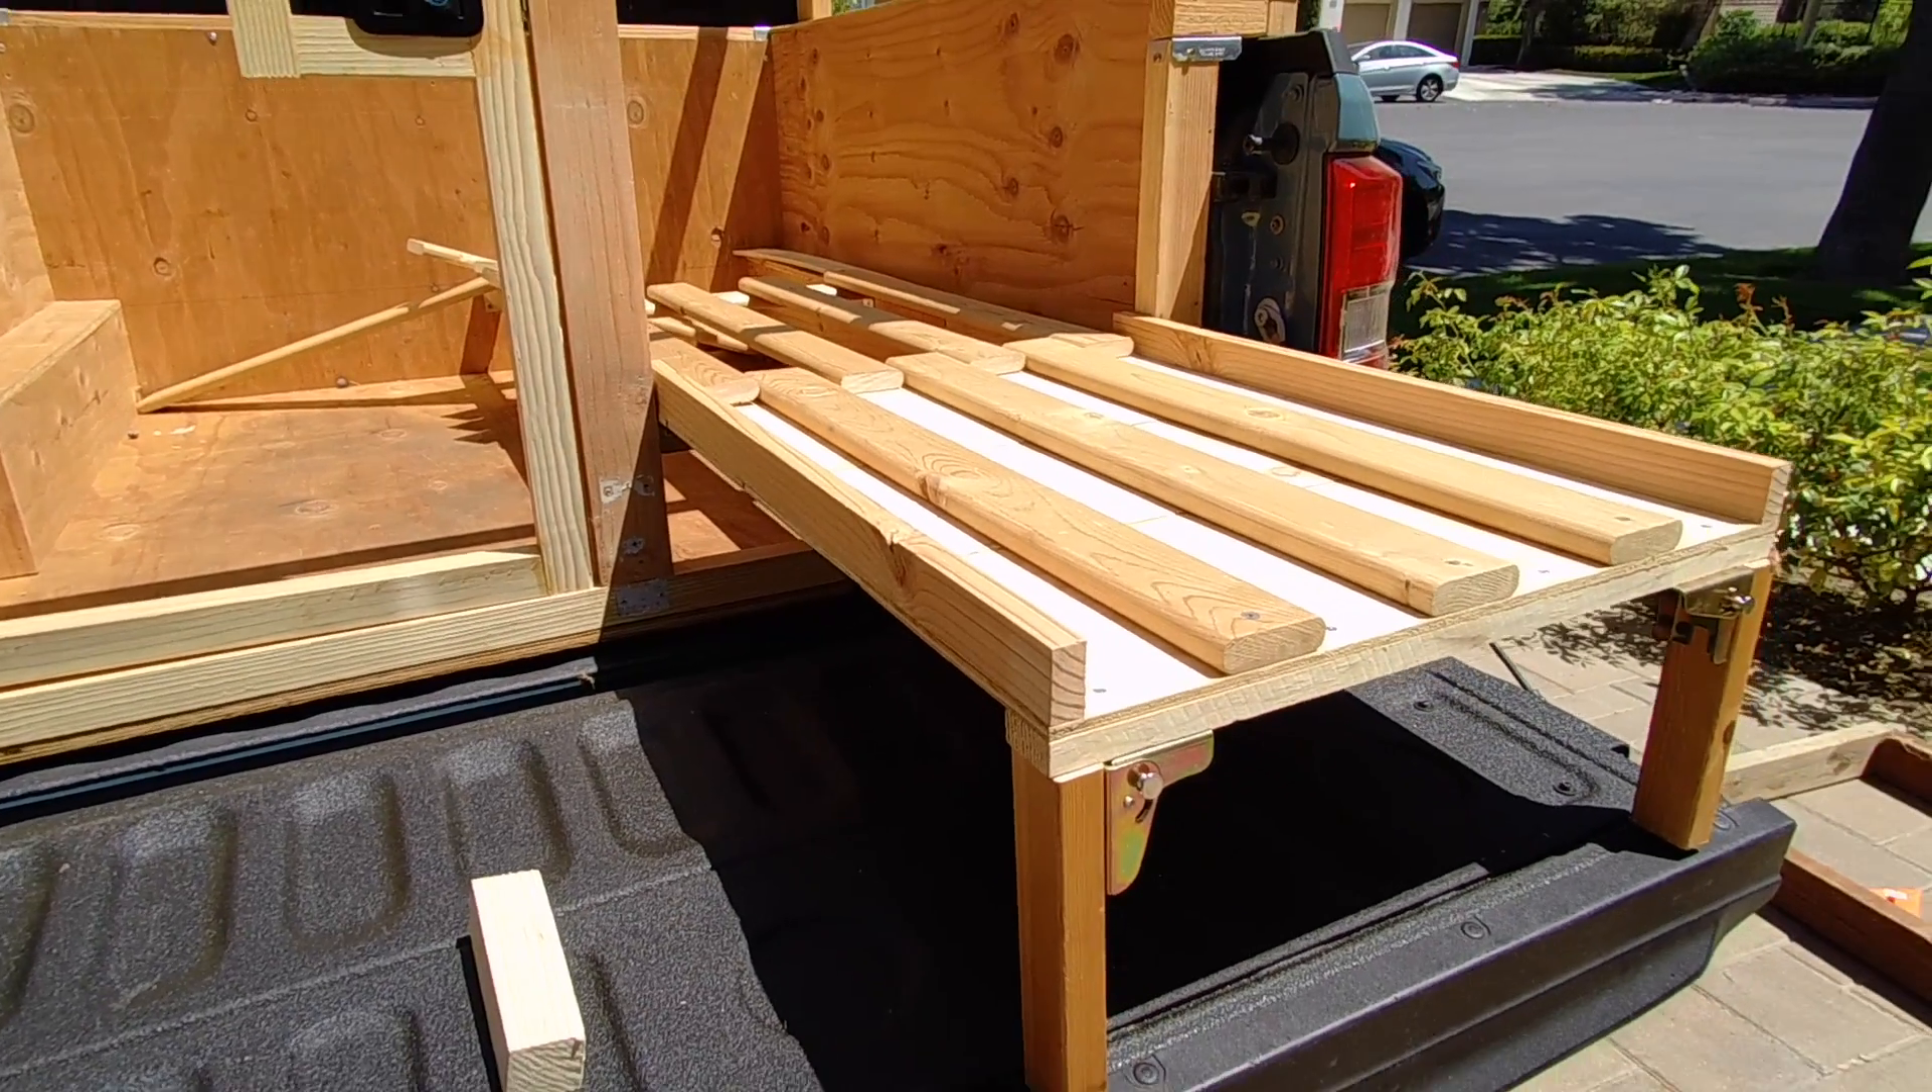All right, I forgot to turn on my mic for this portion of the video, but I added the legs, and I put in these hinges here.